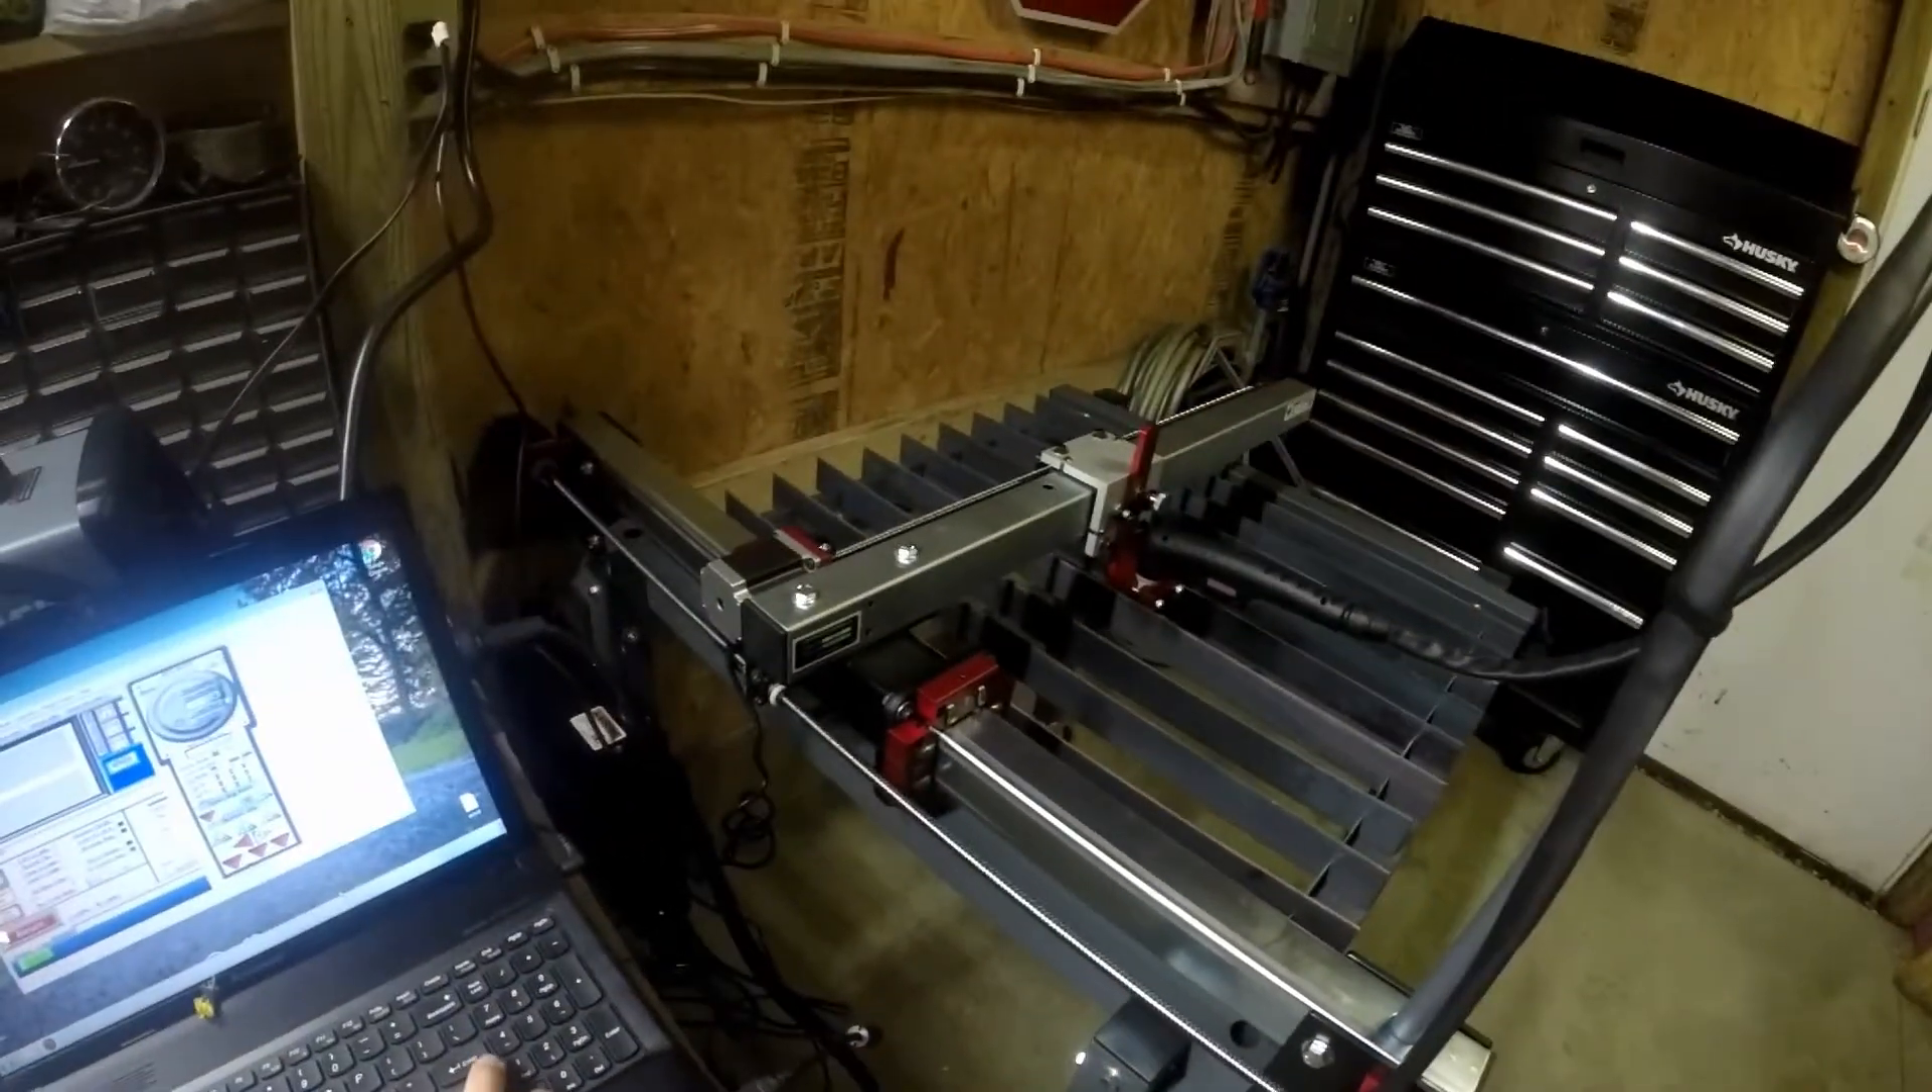I've got the torch and stuff hooked up so getting ready here to load a program.